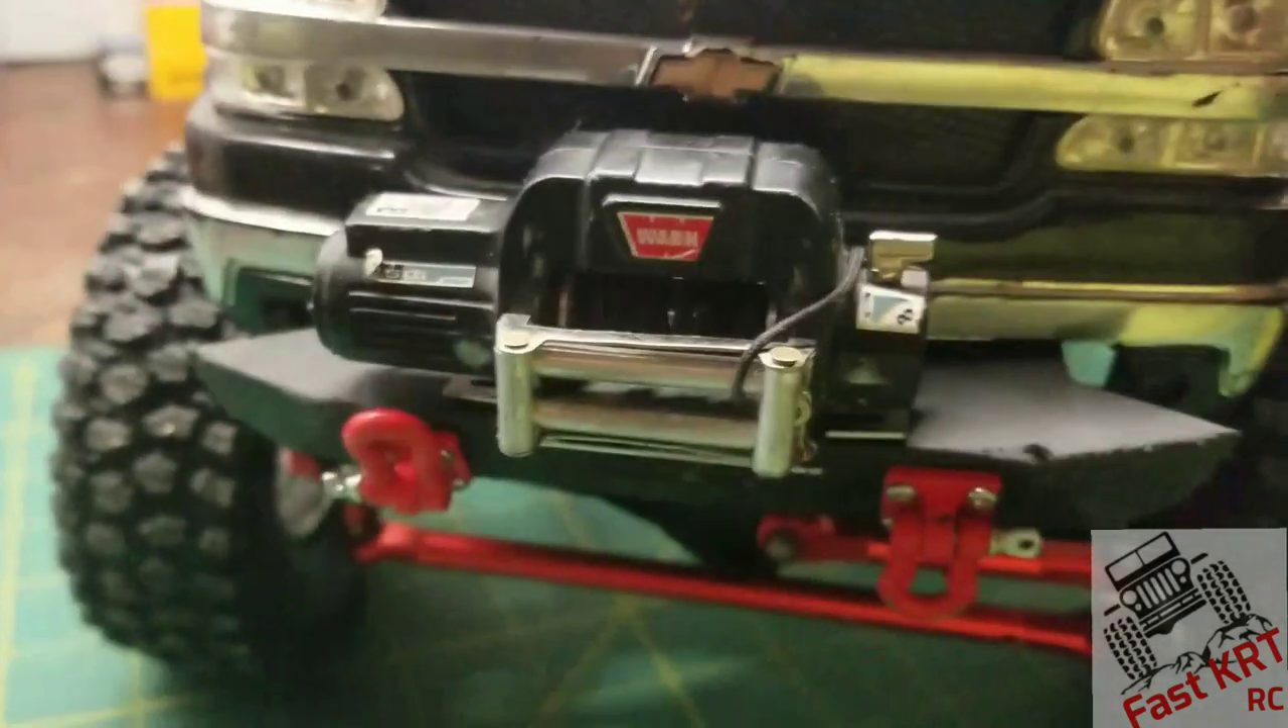I did put a crc uh bumper on the front.